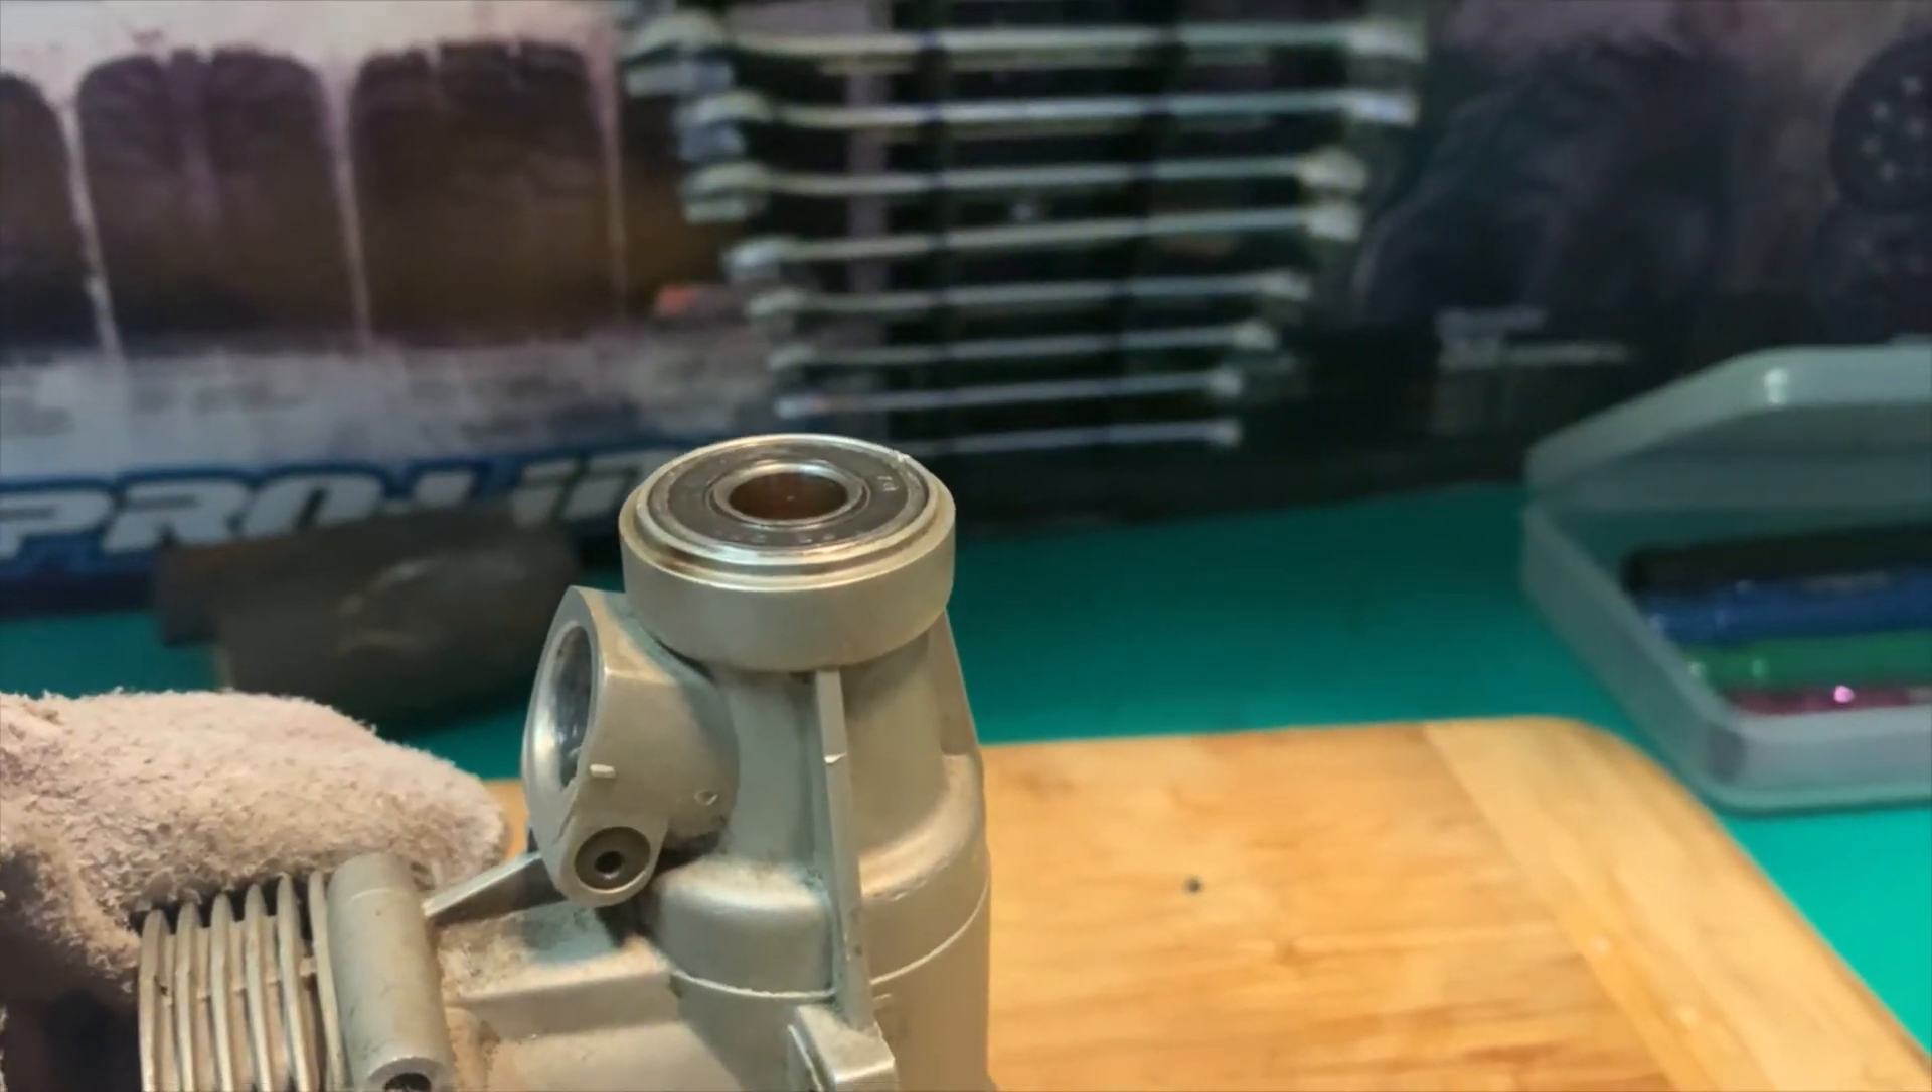So I heated up the case with a small candle And the front bearing went straight in There it is, it's in.